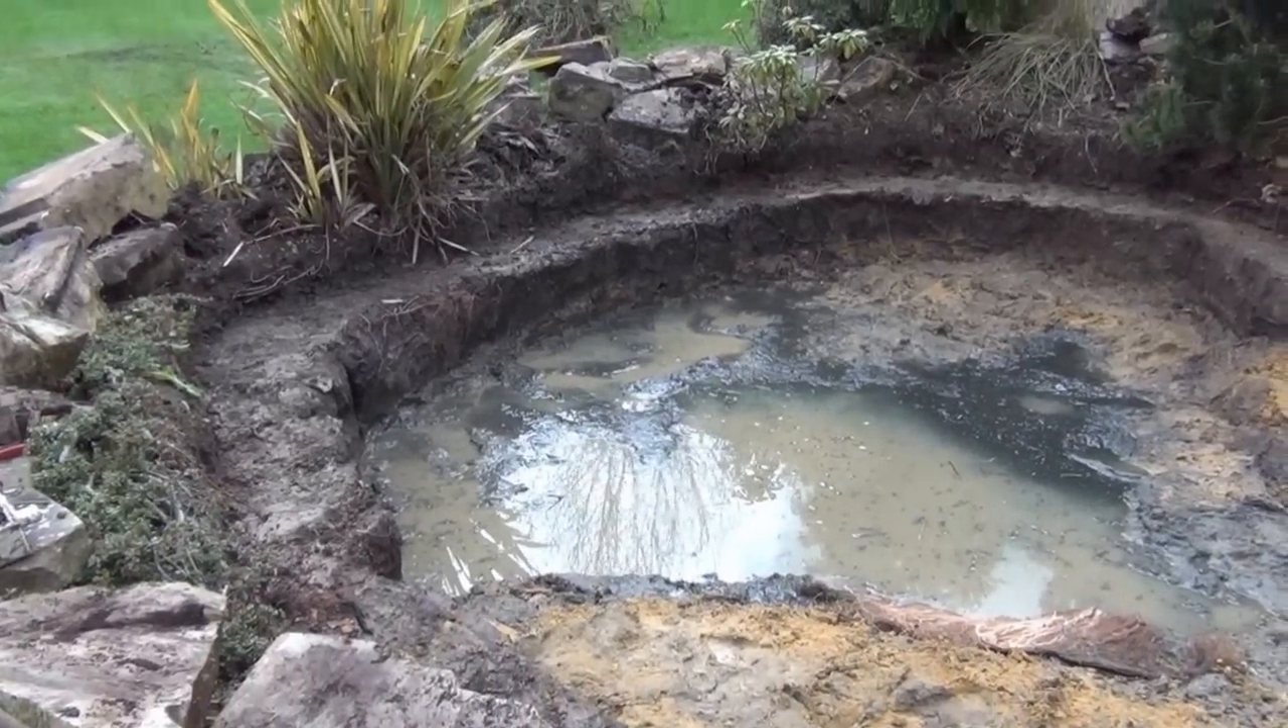Okay that's both the liners out. There wasn't any underlayer to lift out.